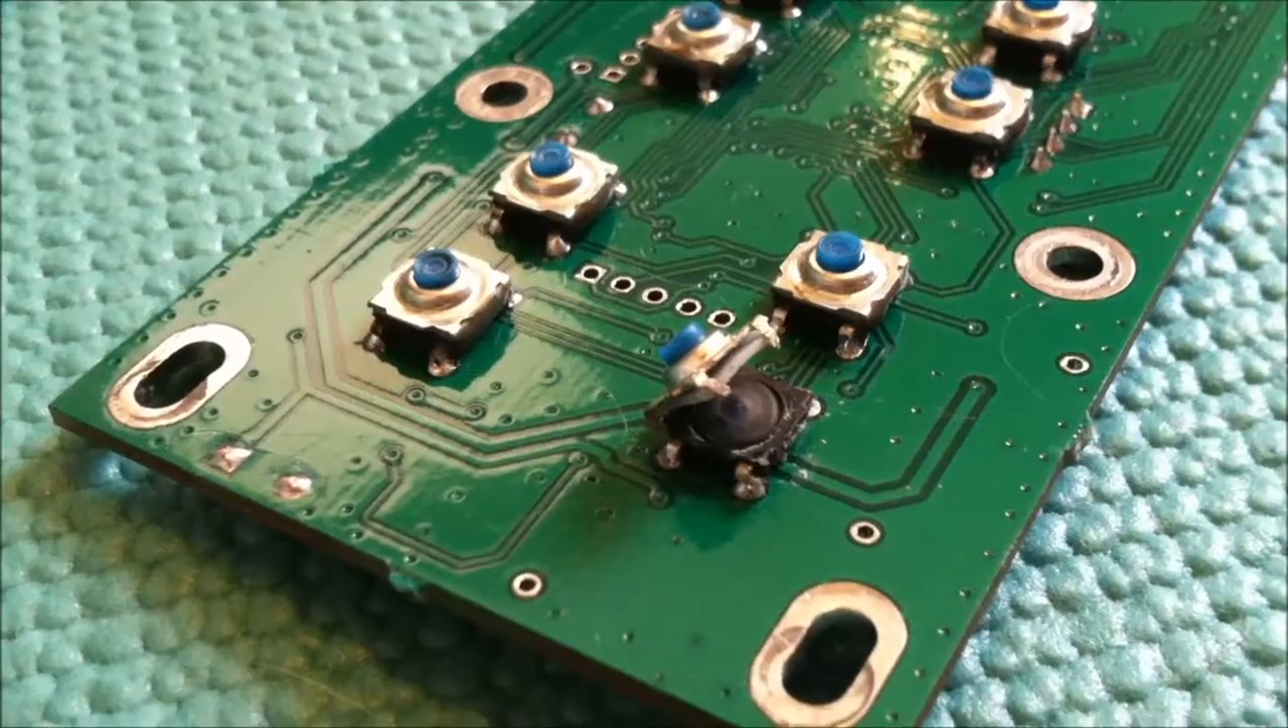Now notice I got this switch taken apart.